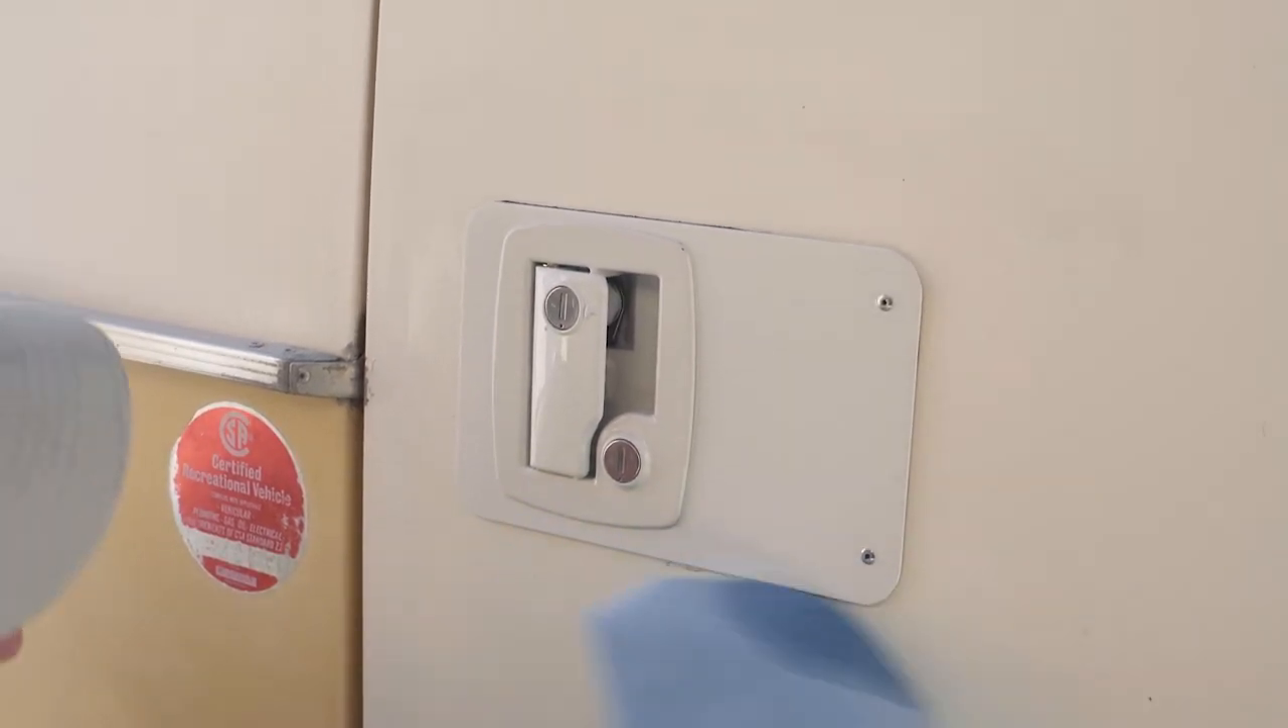Congratulations! Your new lock assembly is complete.